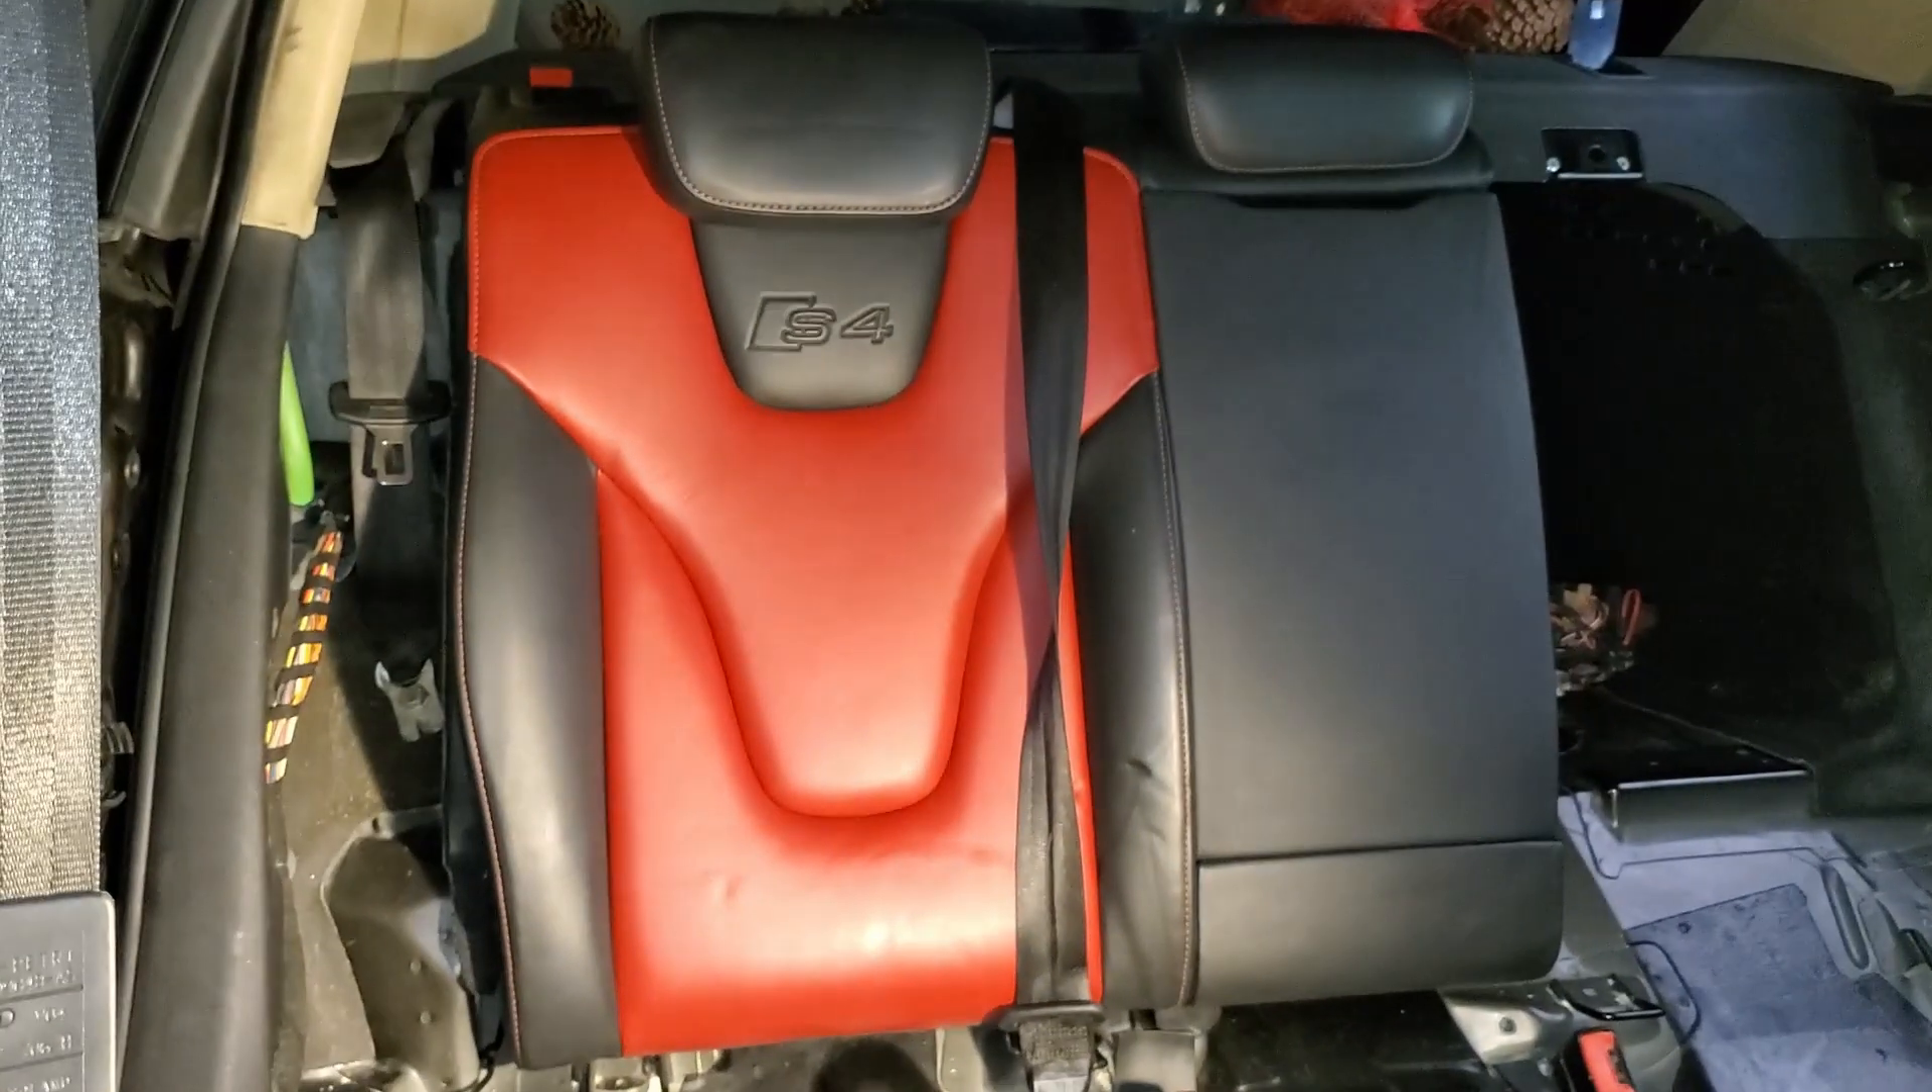There's that big entire gap that in my b8 .5 seats it covers the s4 seats don't cover that.